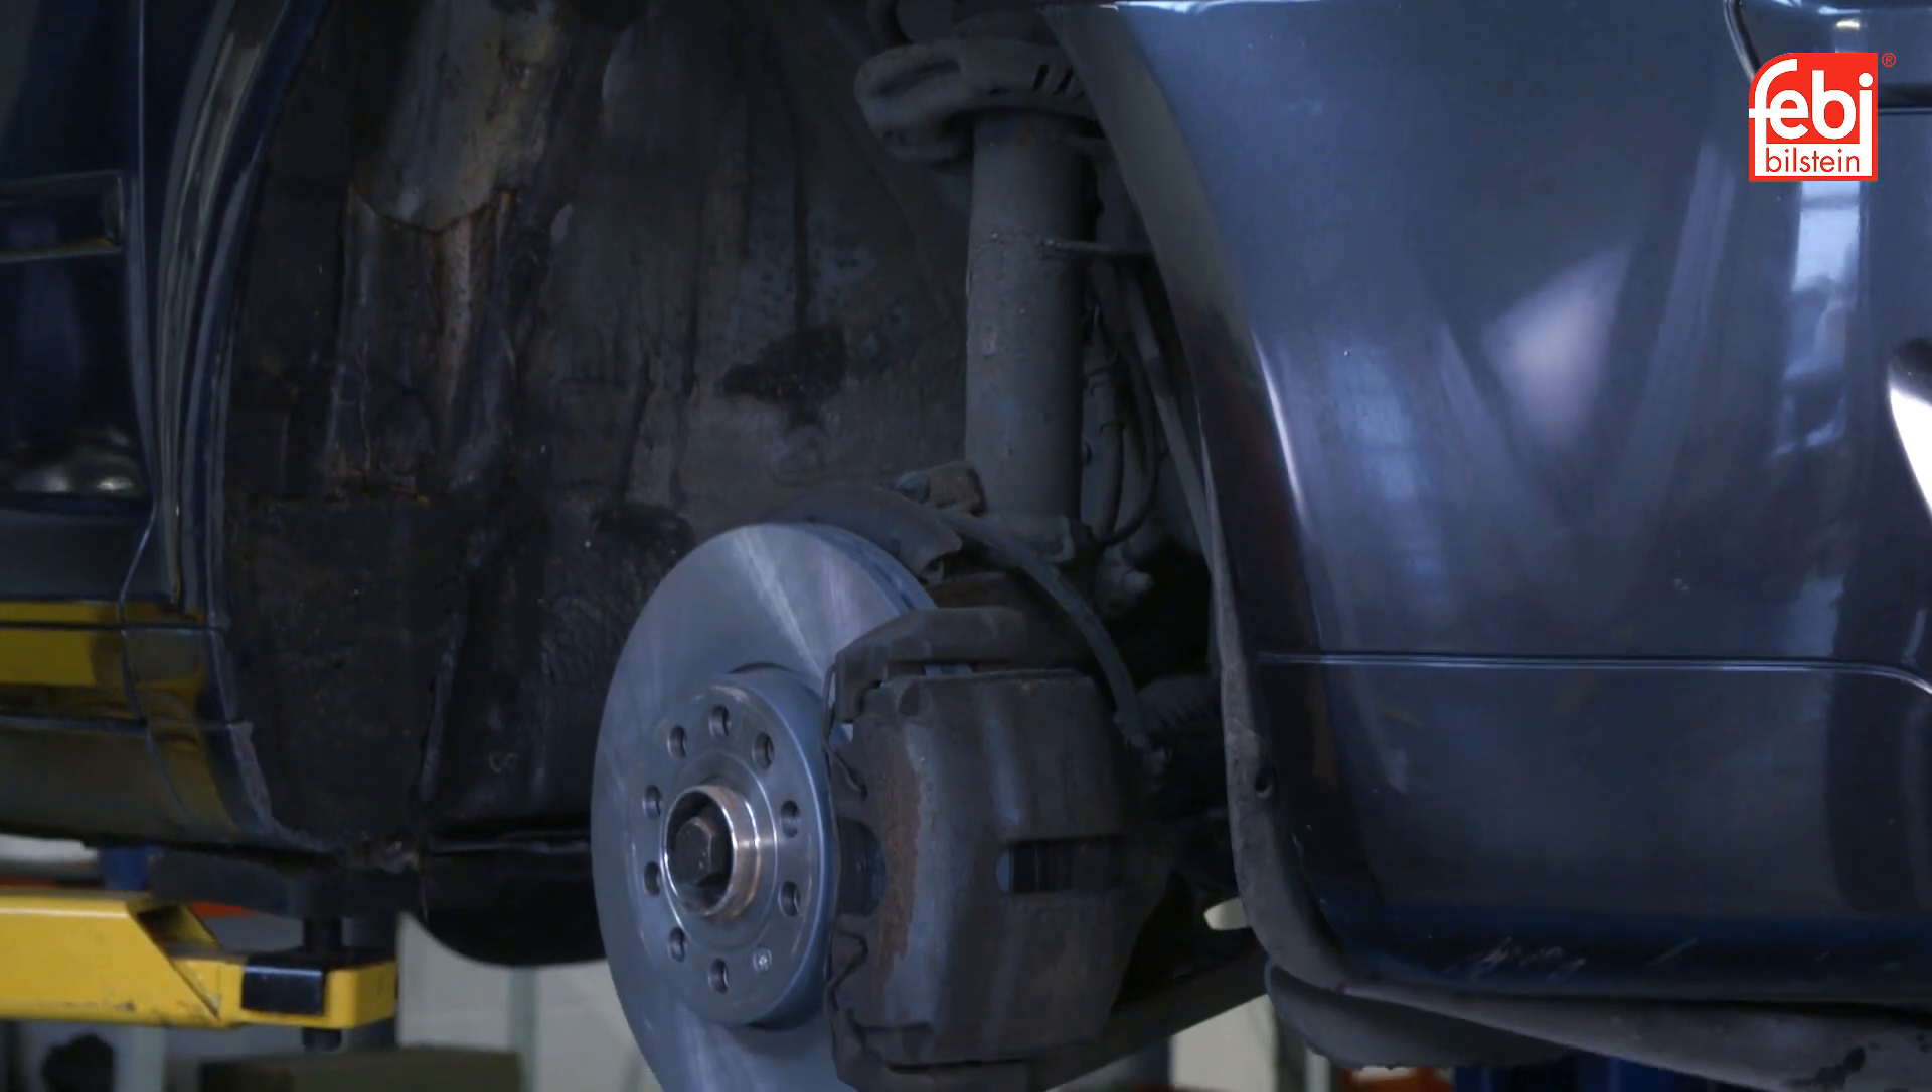Firstly, the vehicle was raised and the right front wheel was removed, followed by the wheel arch liner and any other additional covers to gain access to the other parts that required removal.